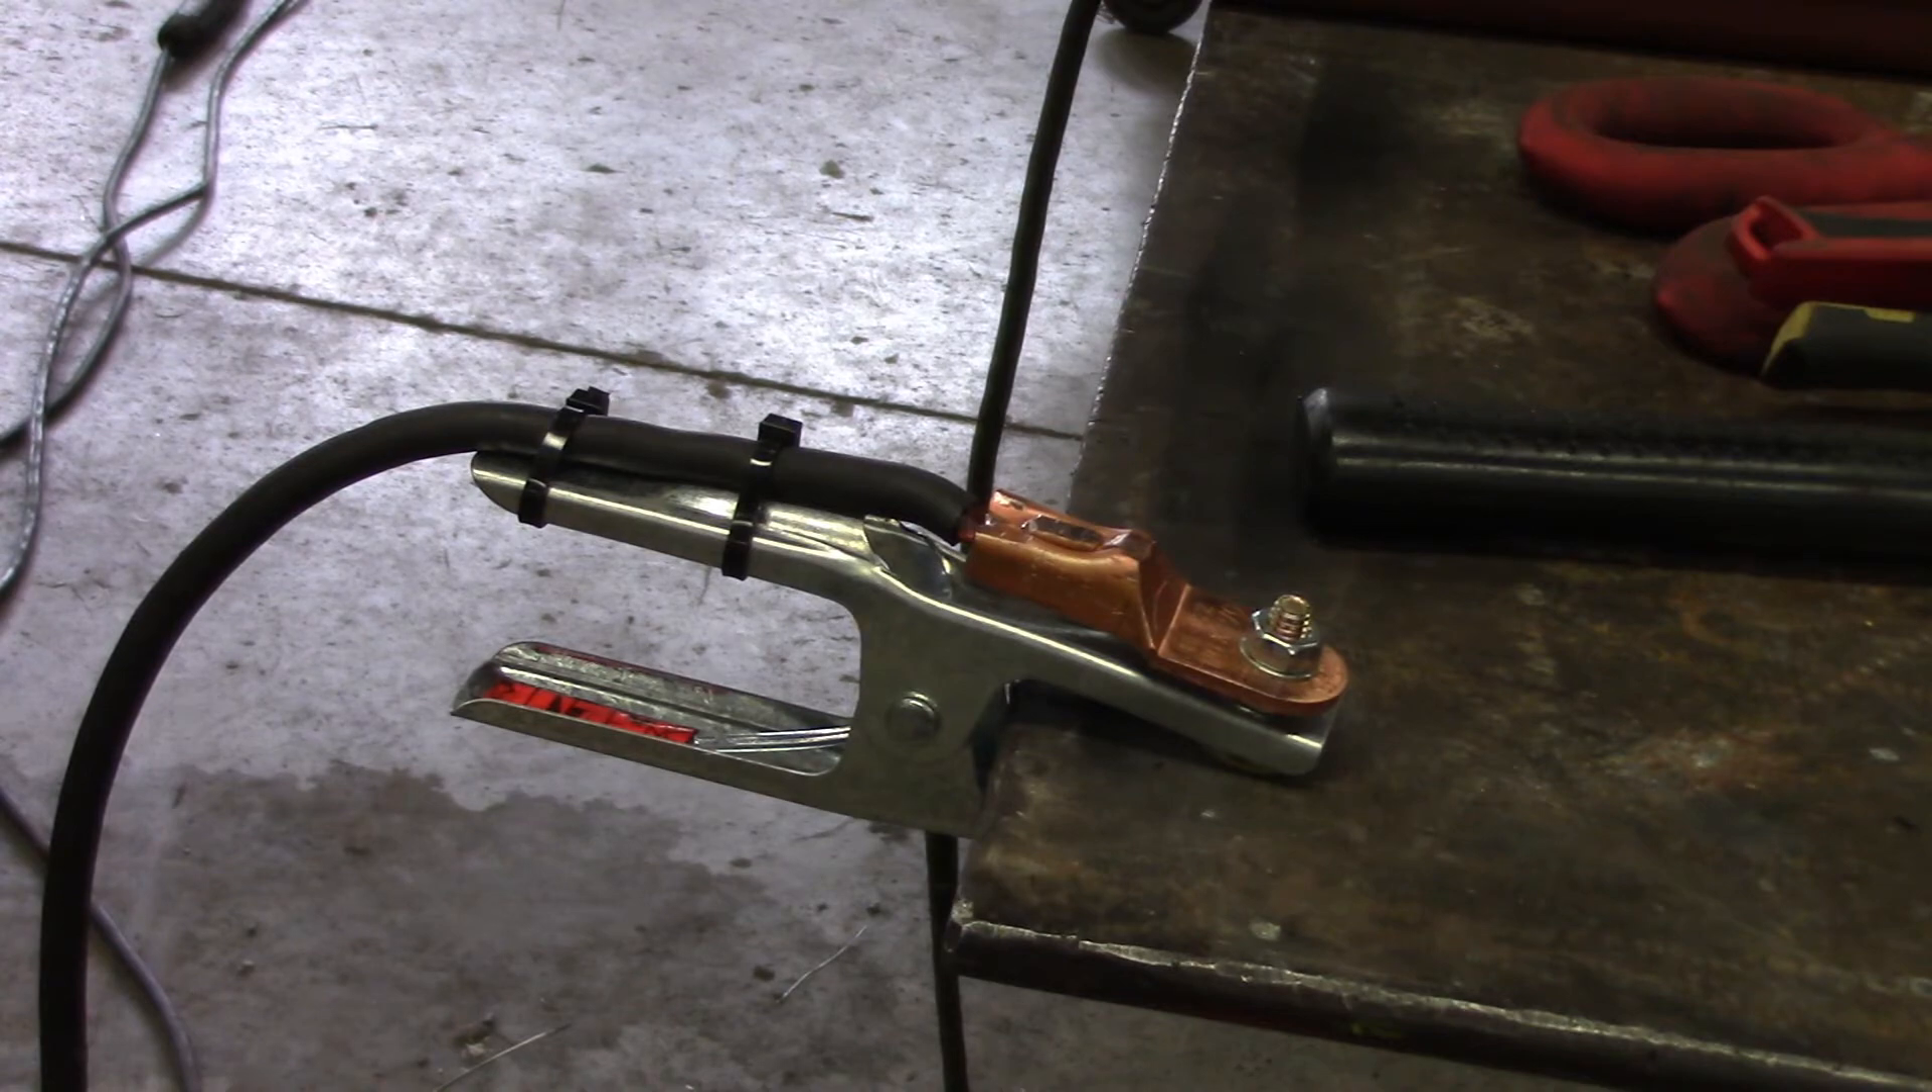All right that completes the installation of the ground clamp.